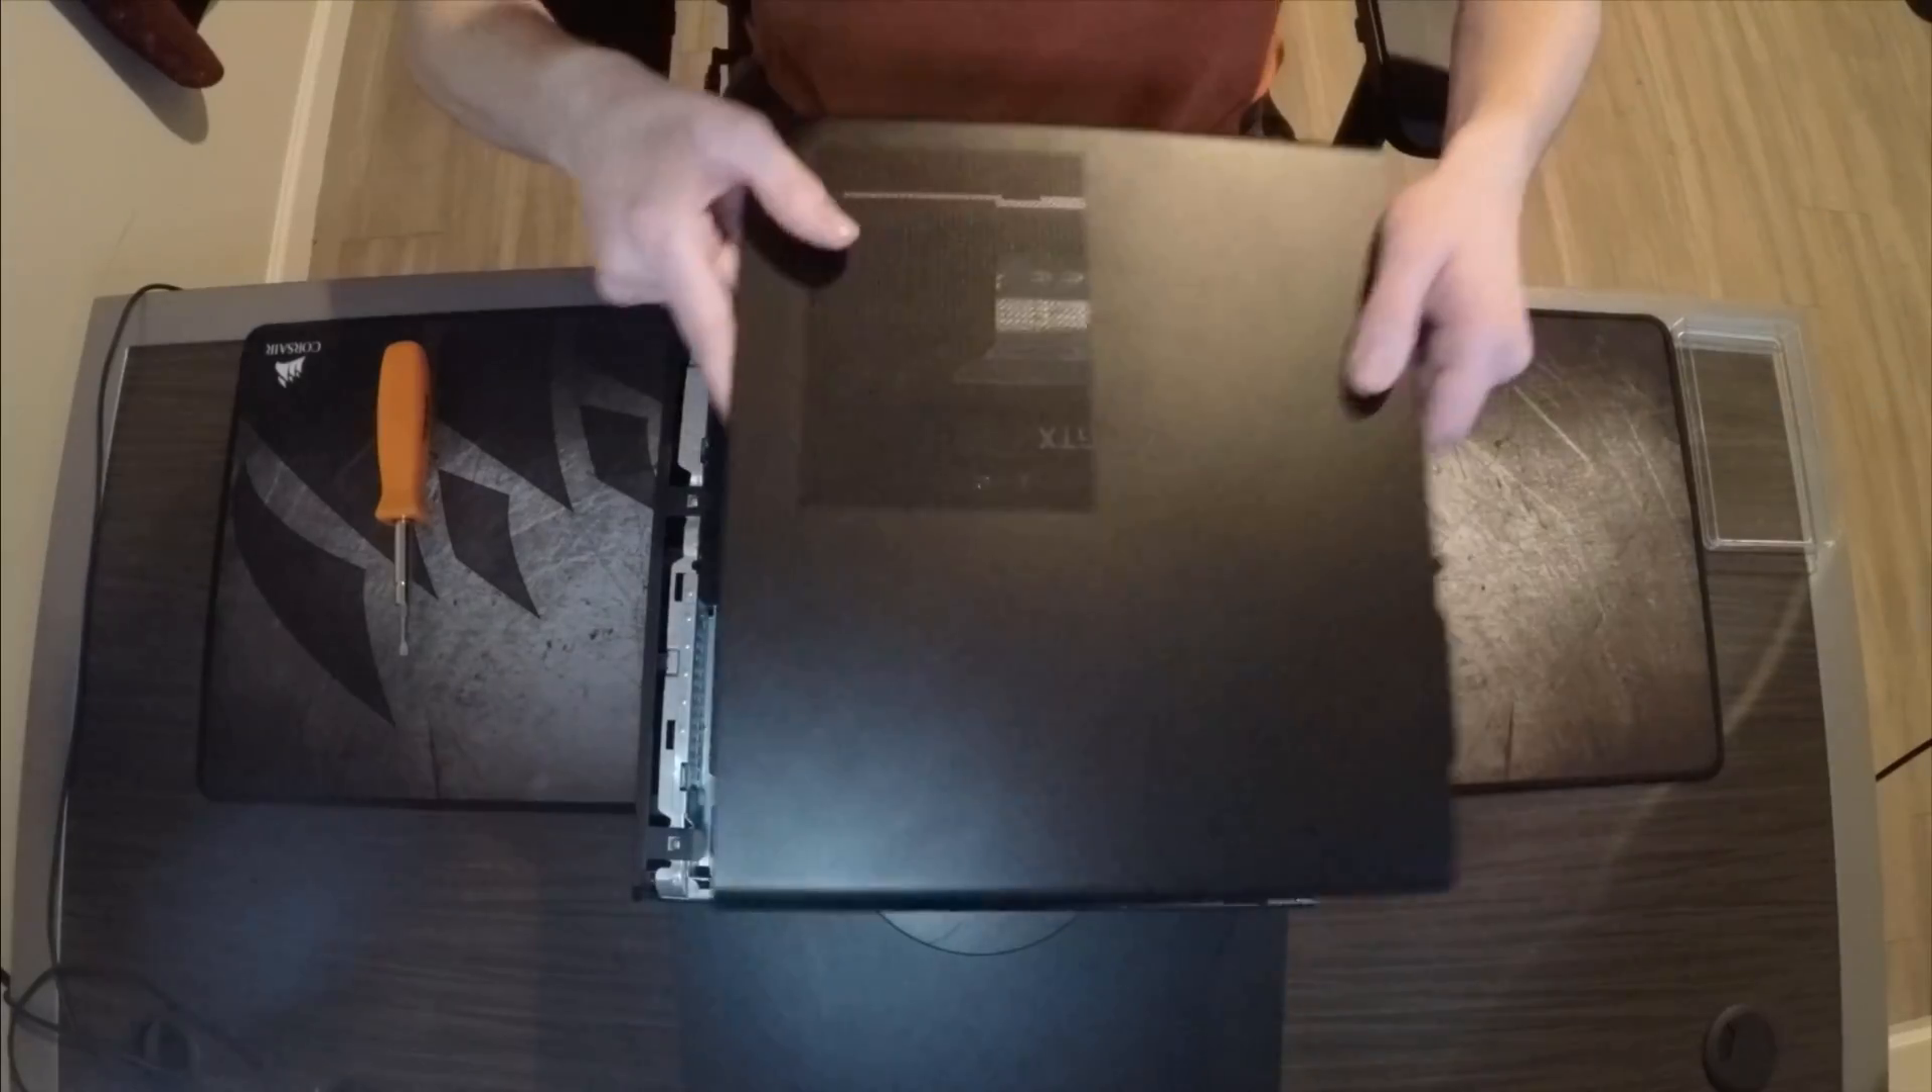And you just got to put the side panel back on.